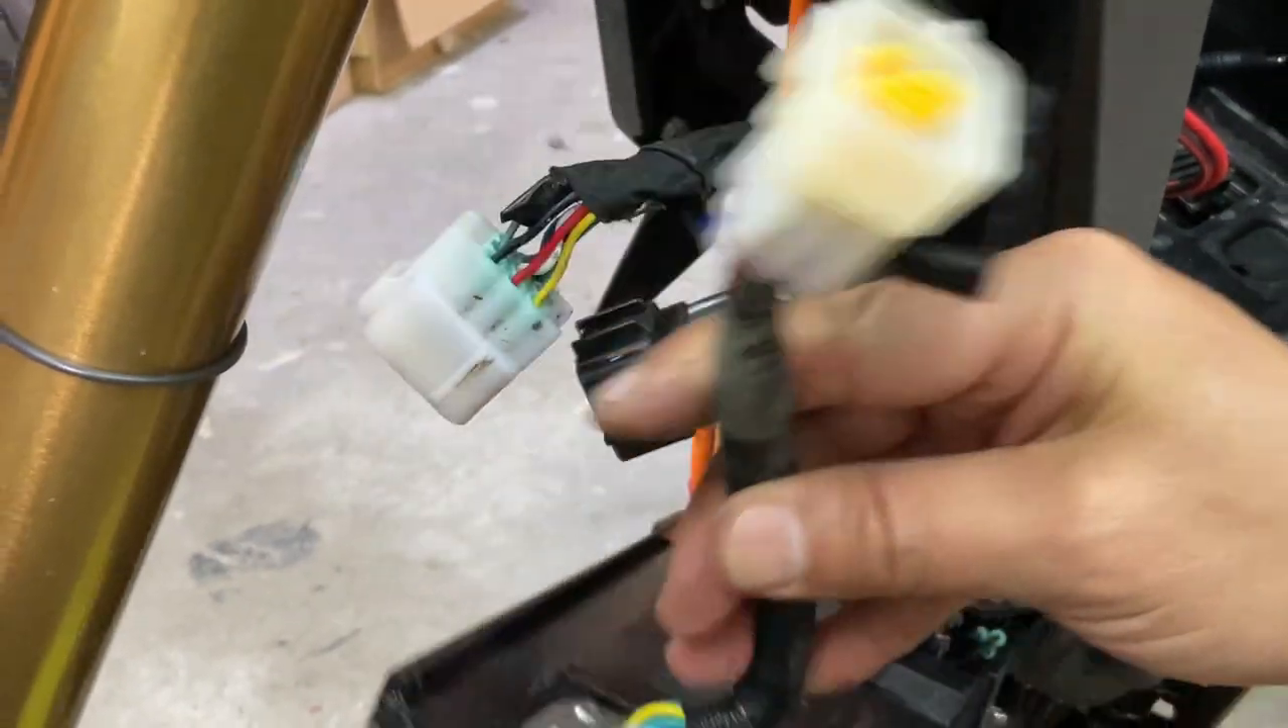Now the communication cables from the controller have been disconnected.